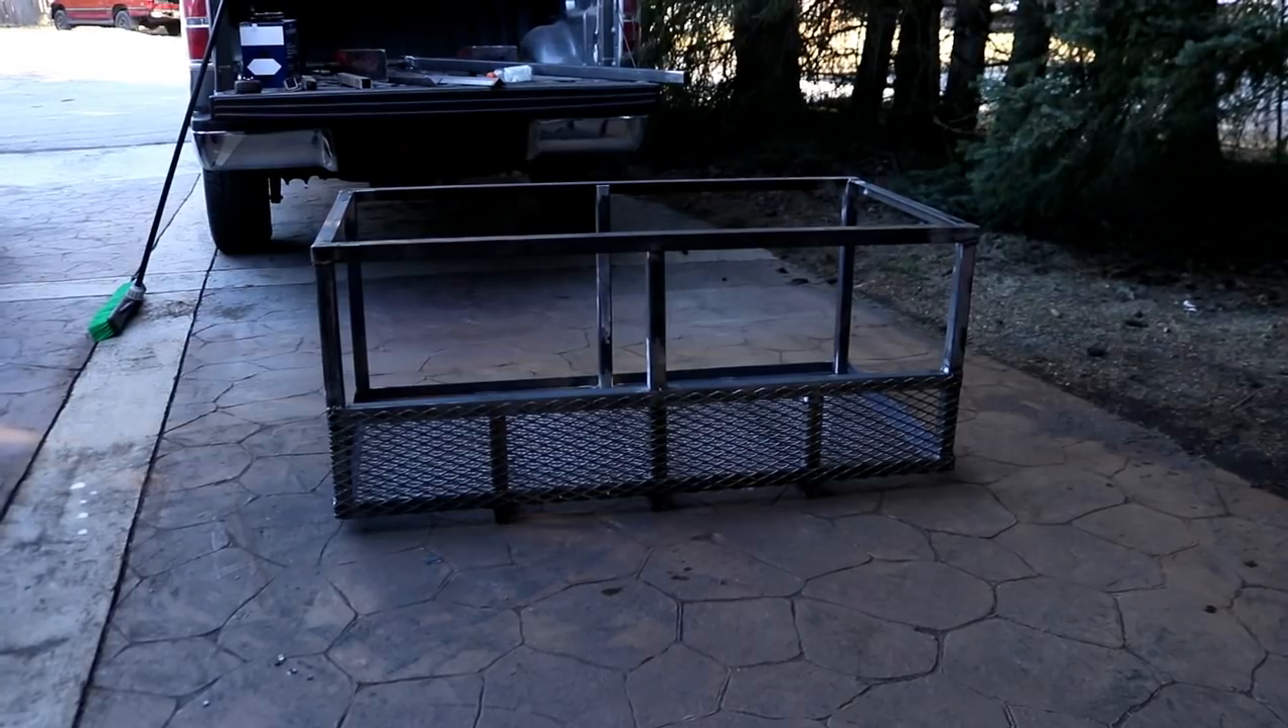I got the uh bottom and the one side welded on.